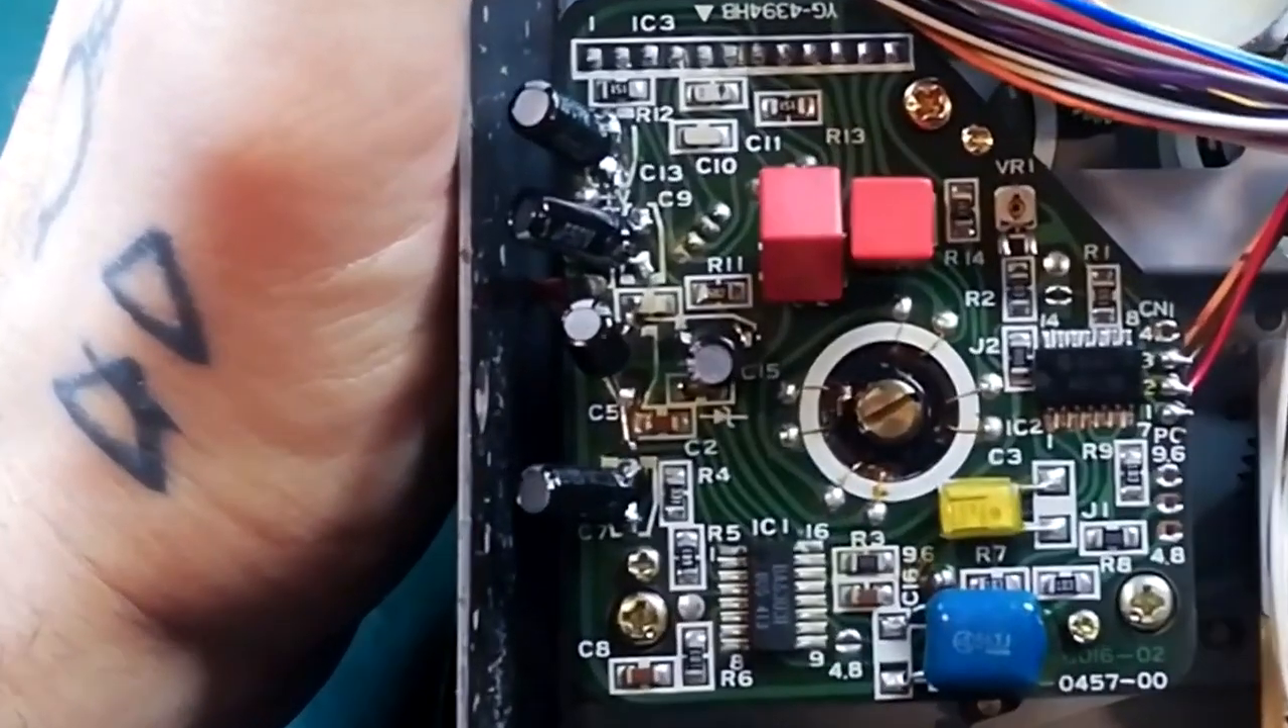You can see that those capacitors have been replaced they would normally be surface mount and you can see that someone's put in capacitors that you'd use on a through hole circuit board.